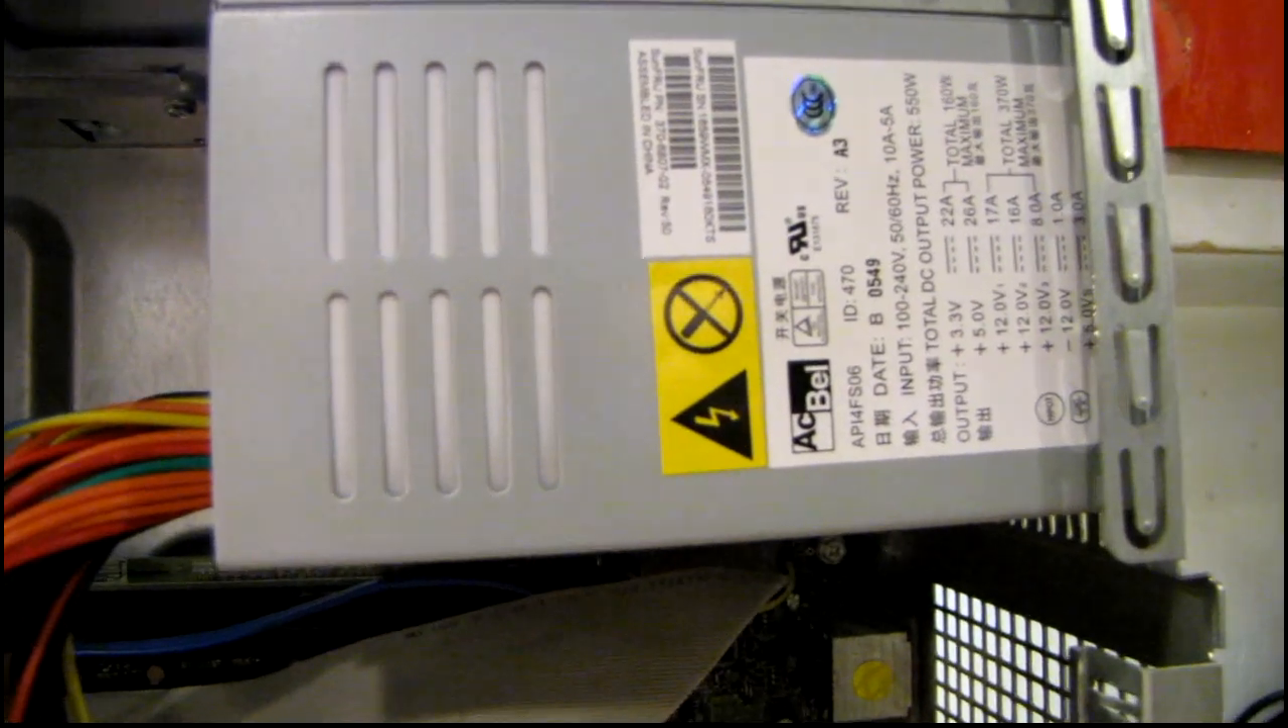Okay, I've got the power supply mounted in the case now.